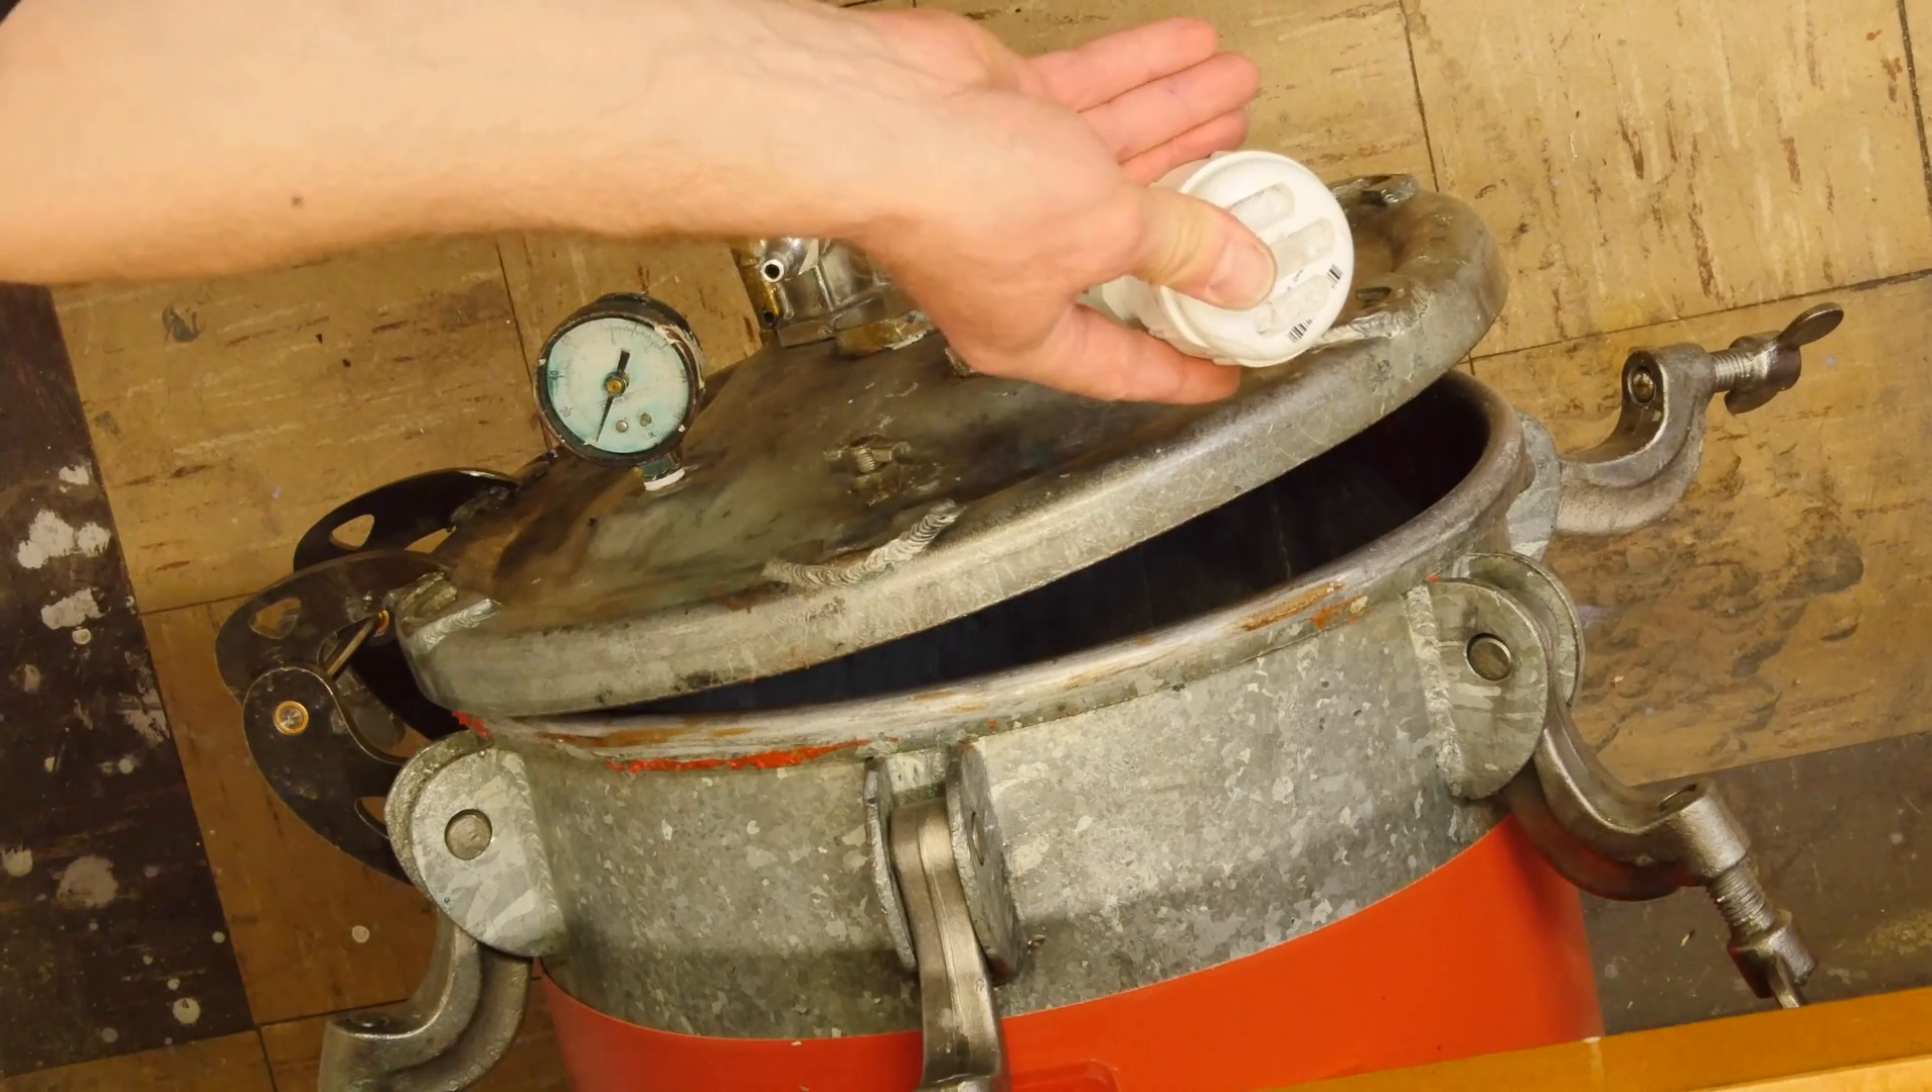The lid doesn't close. Obviously that's not functional.